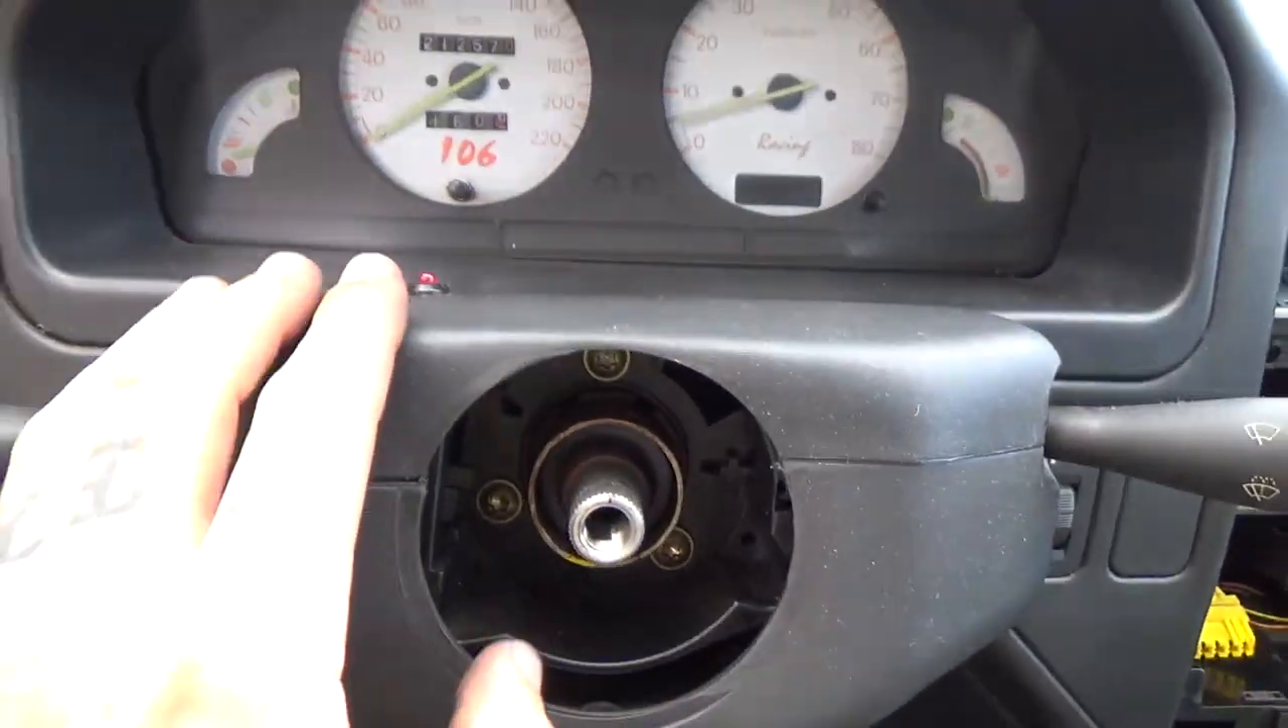Okay, so now we've removed the steering wheel.